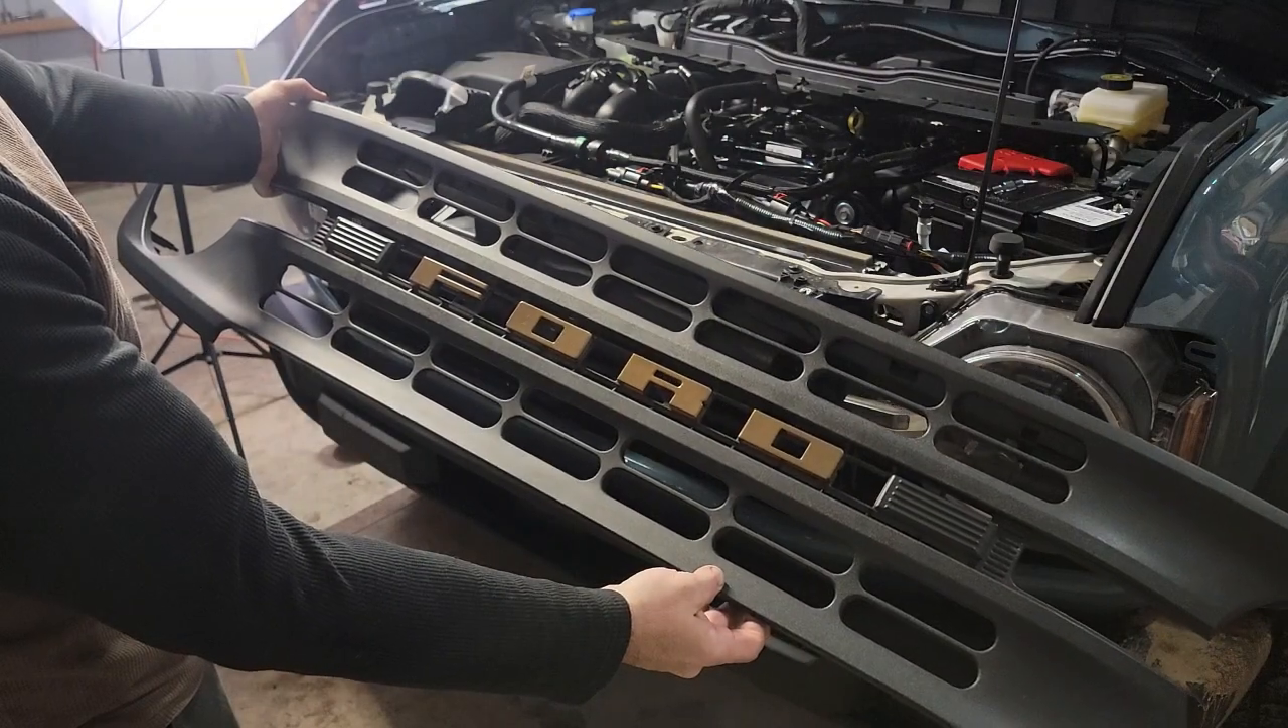Ok so we have our custom set of grill letters attached to our grill.